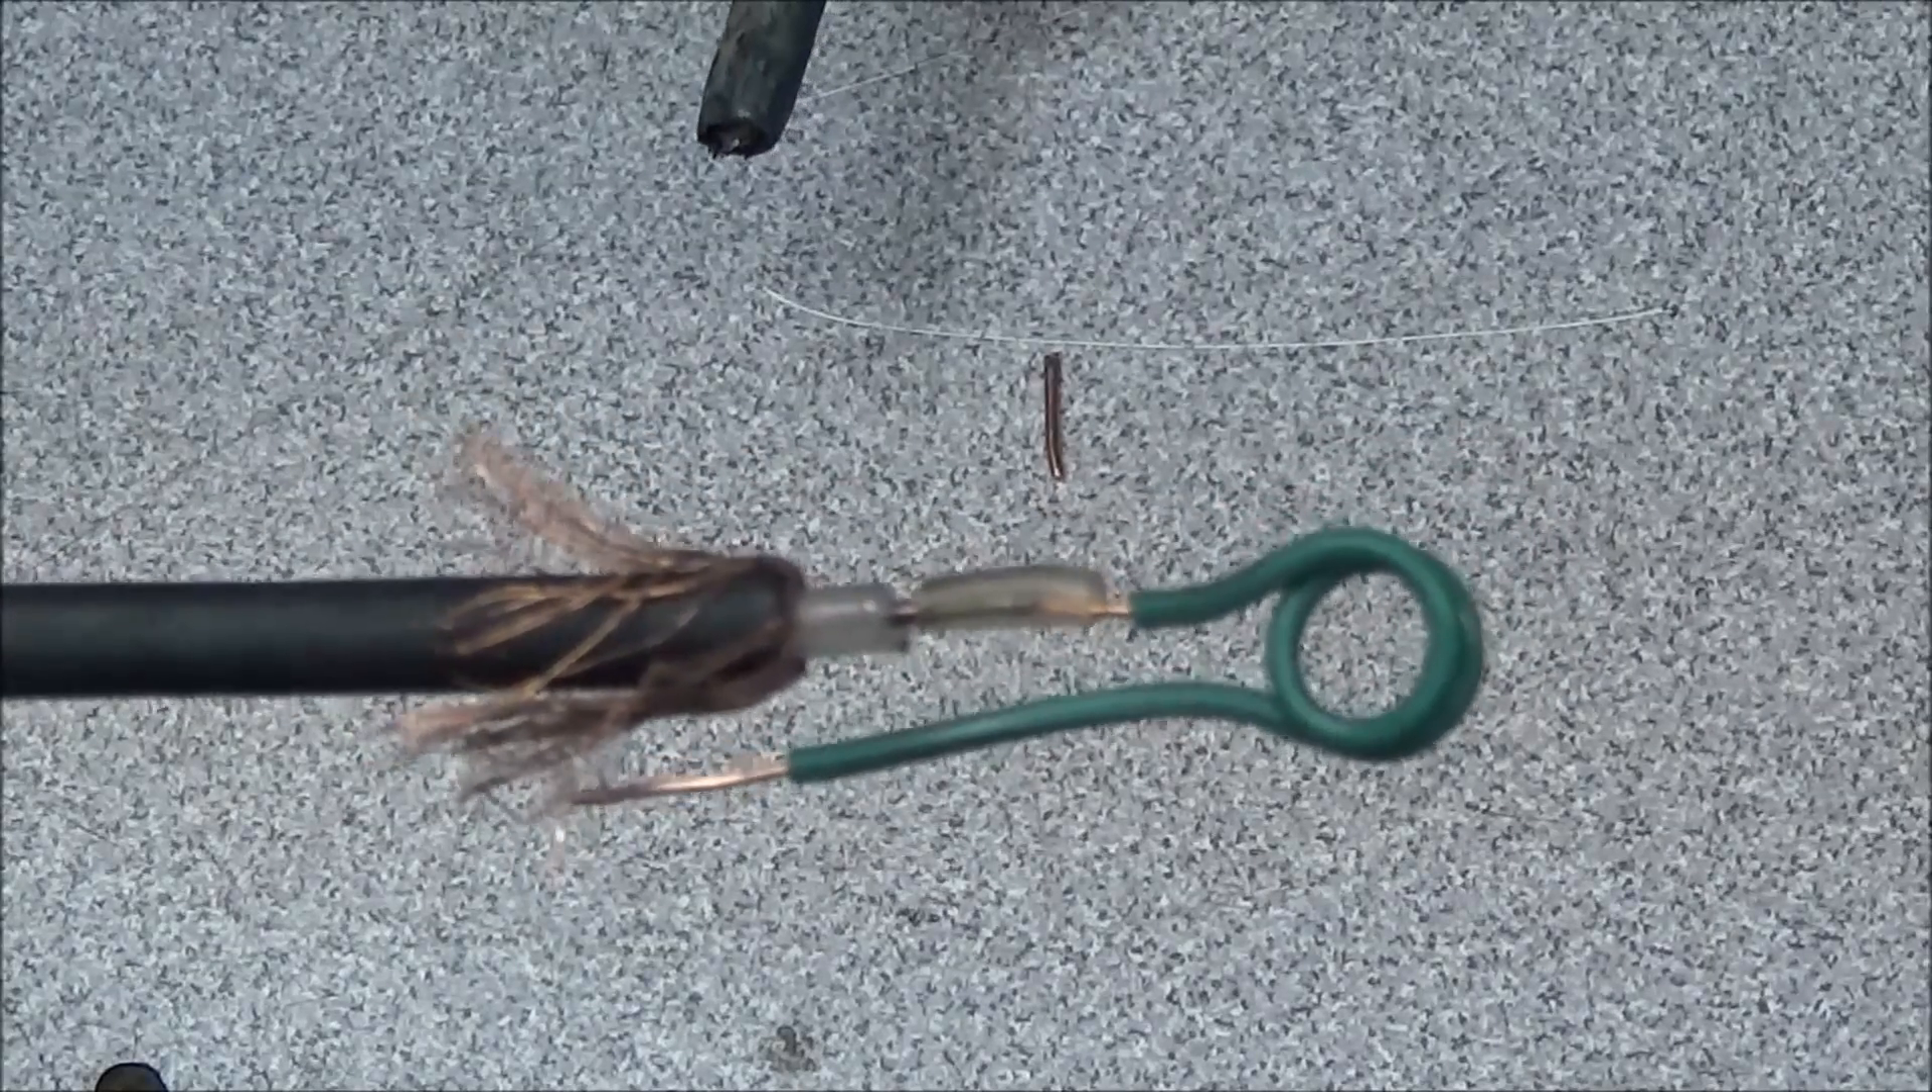Now you can see we have the center conductor connected to the coil and there's a piece of heat shrink over it.